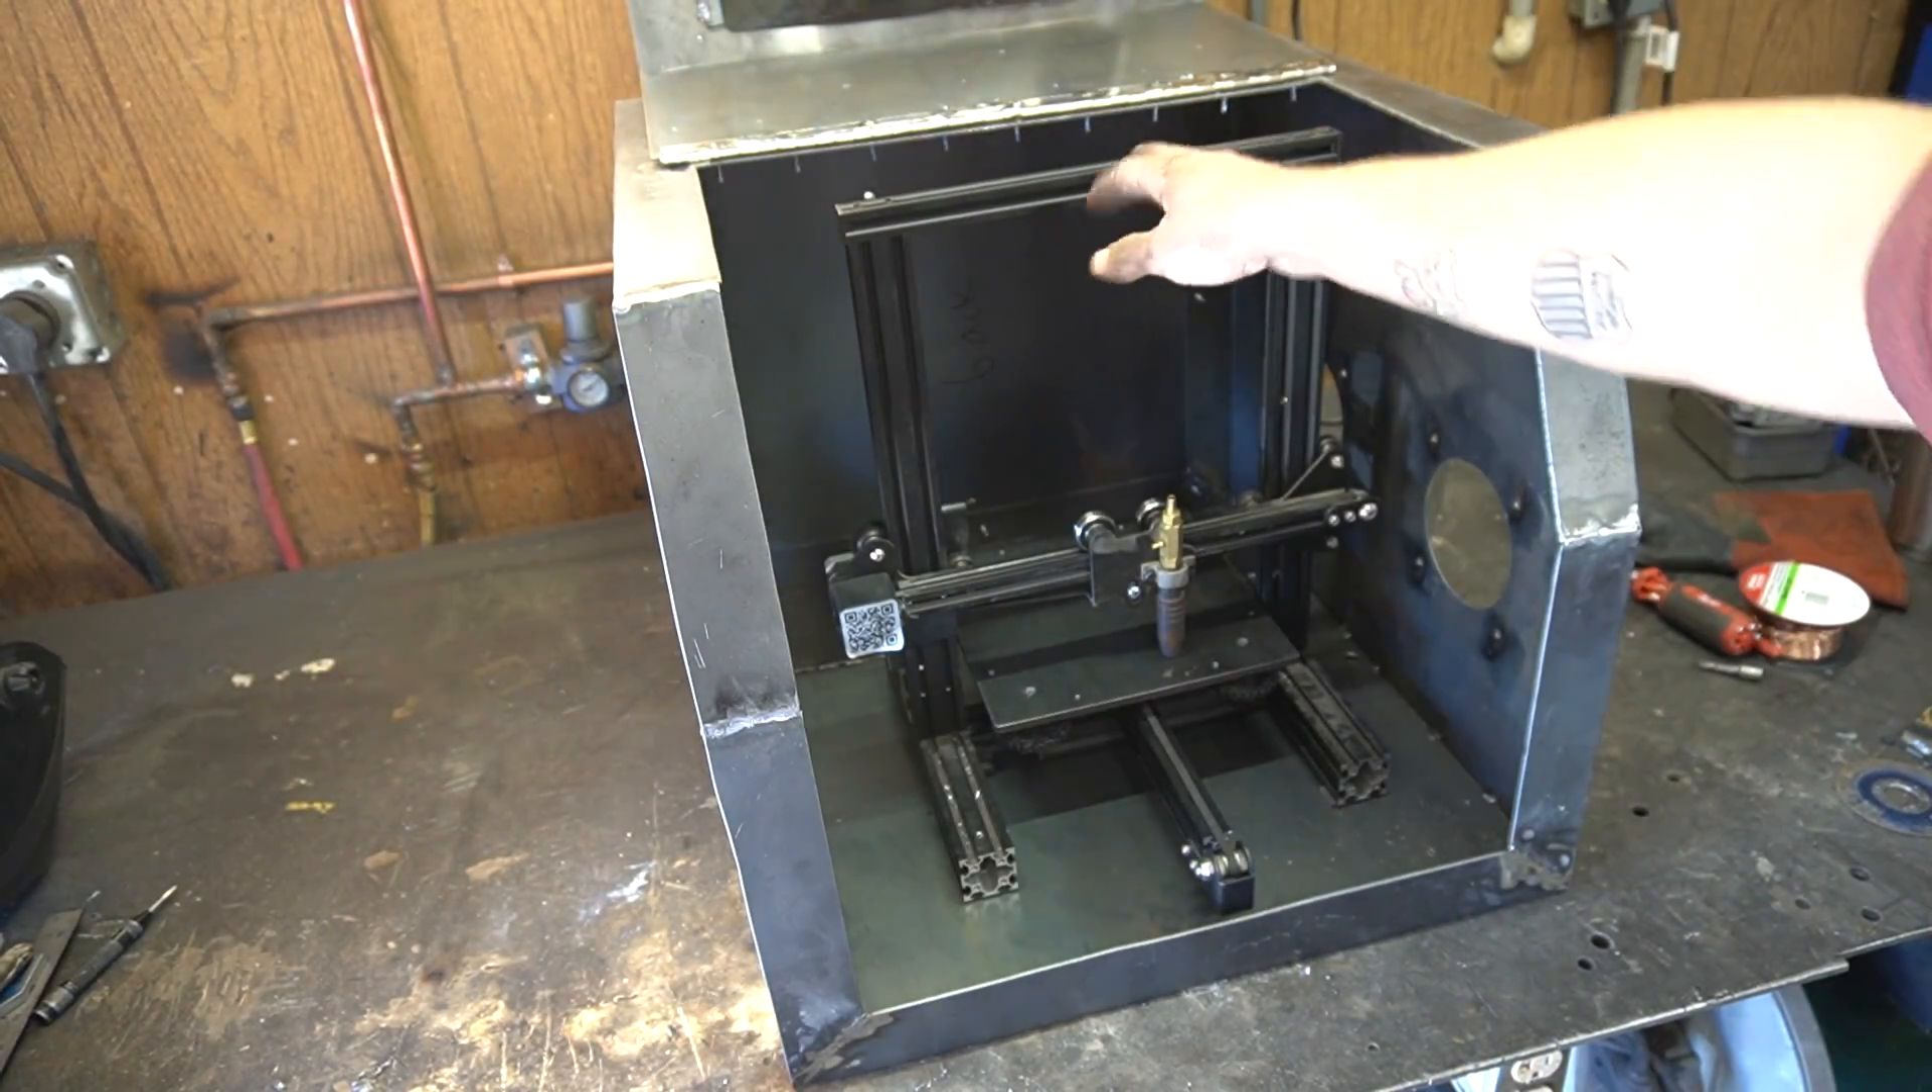Cross your fingers the printer actually fits. Of course it does.